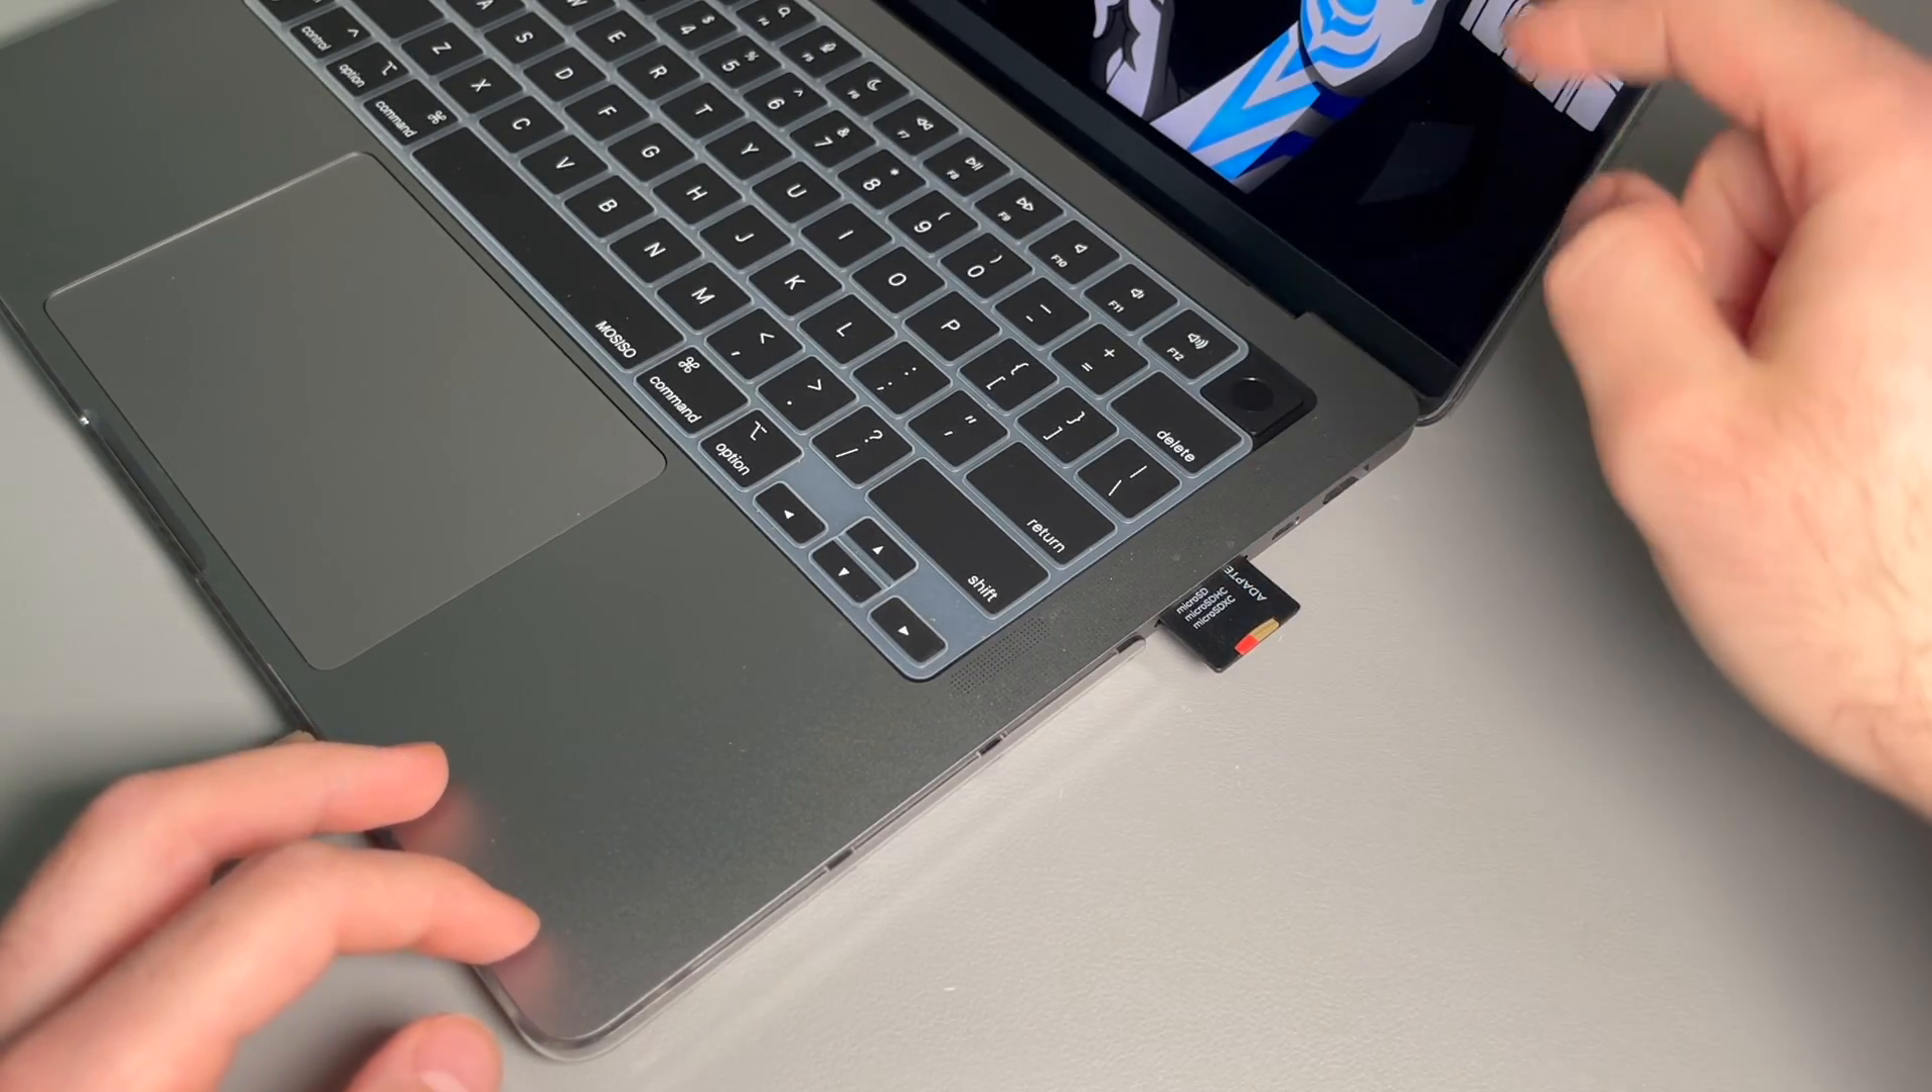This is what it would look like with an sd card in it sticks out quite a bit.